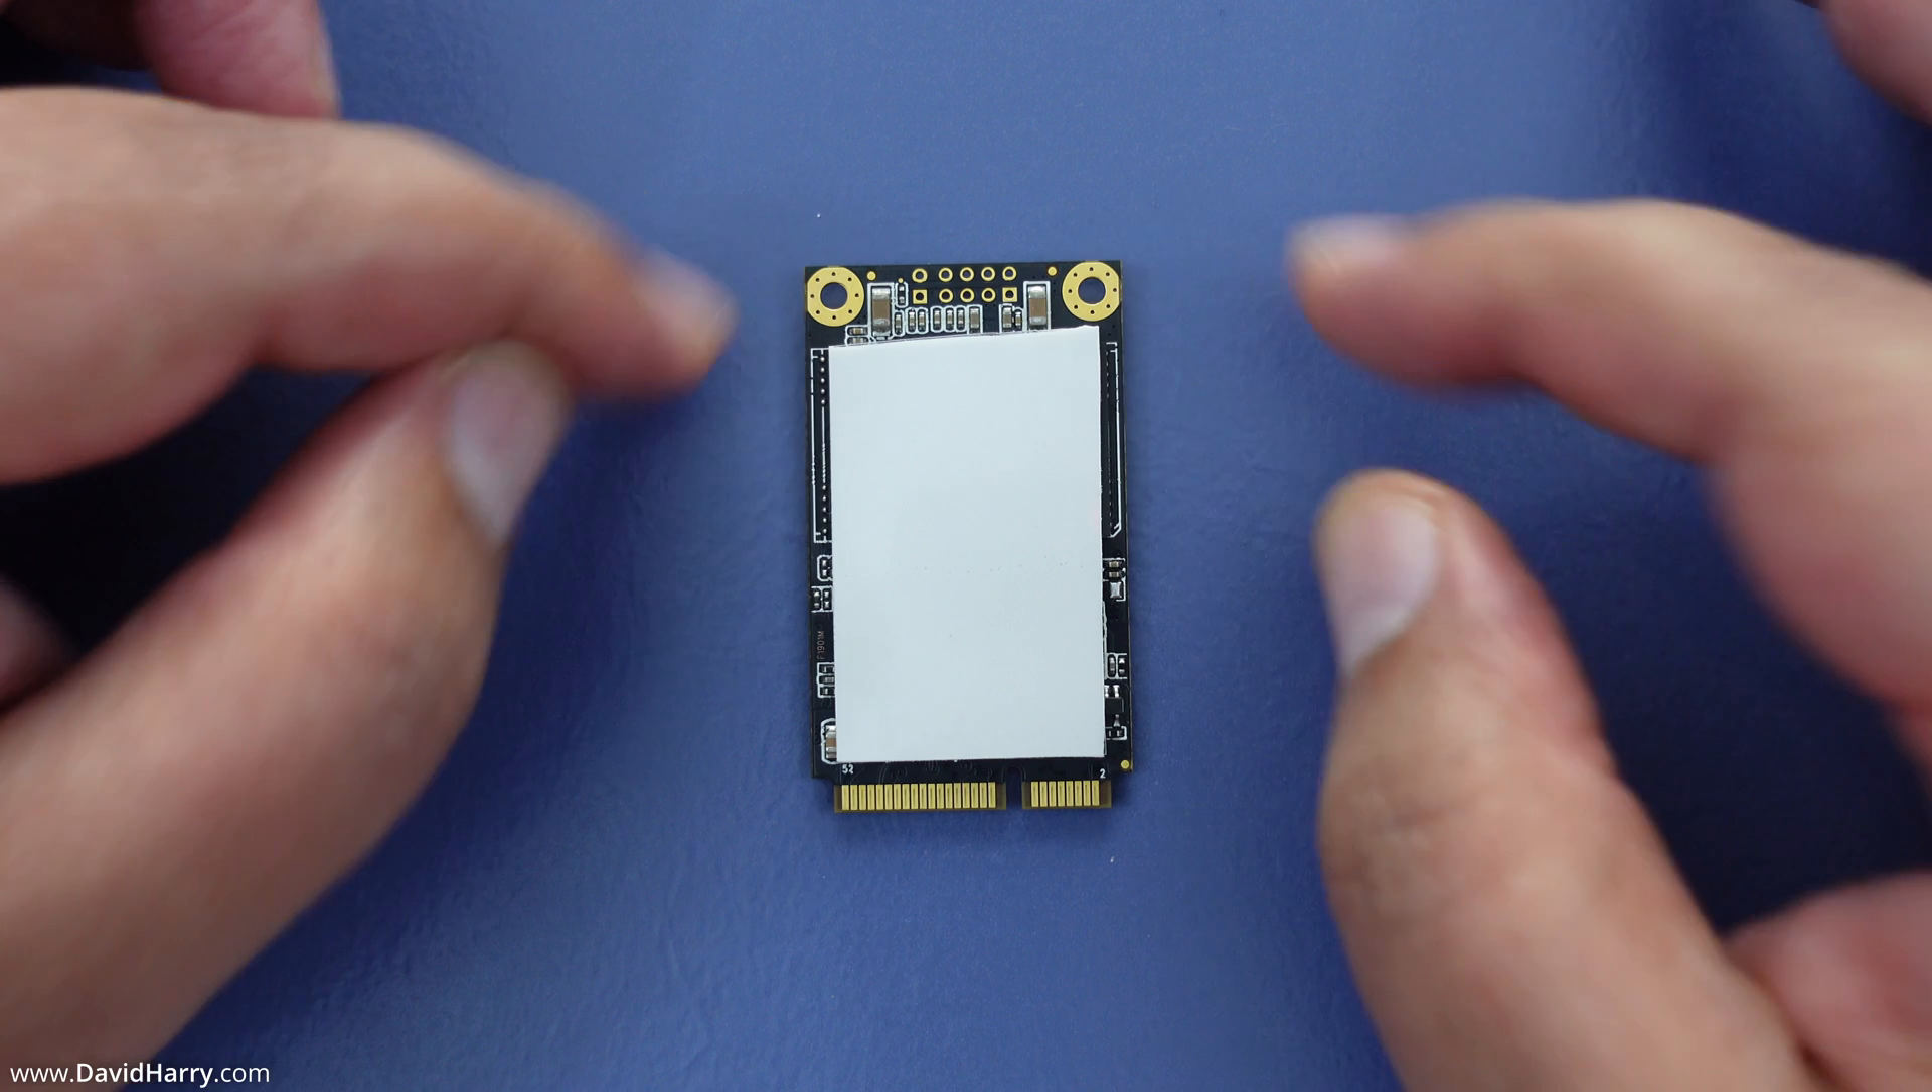The cut of the pad itself doesn't interfere with where the screw holes are.